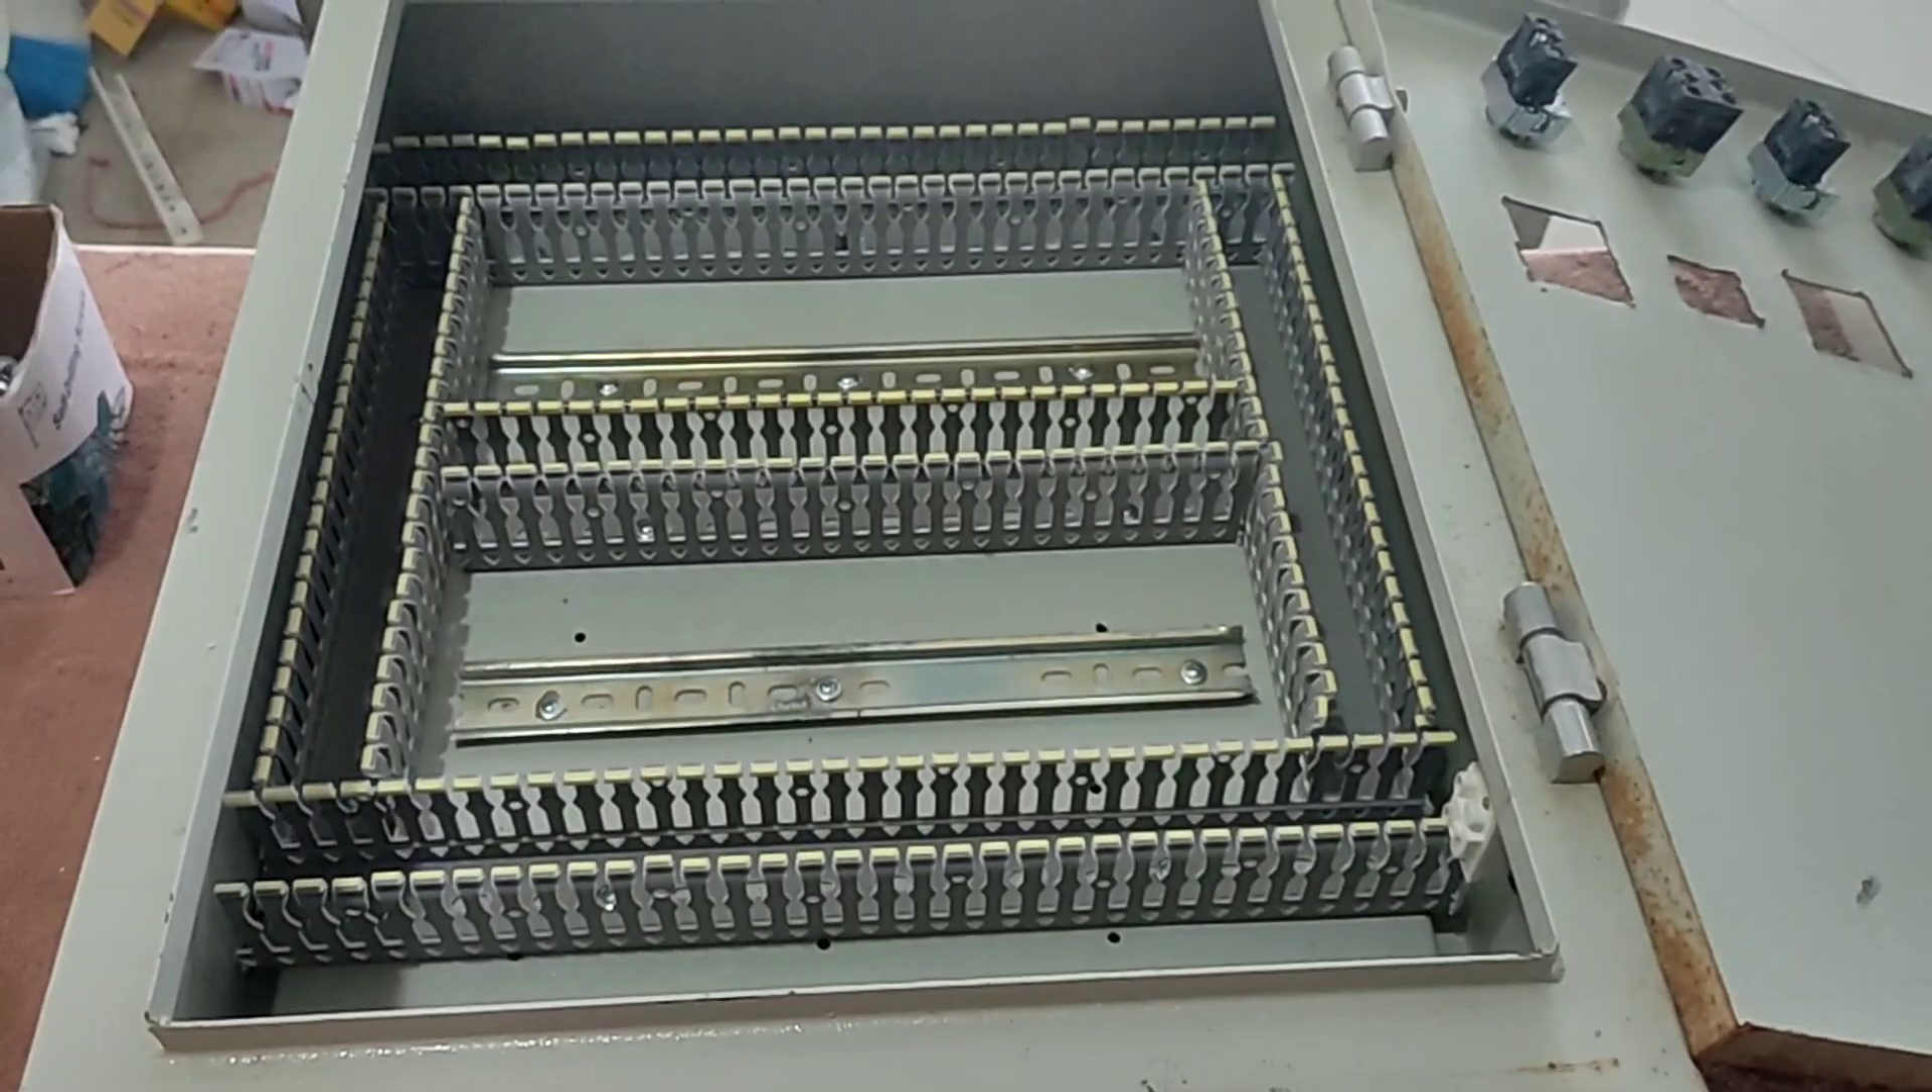Installation of rails and ducts is finished.